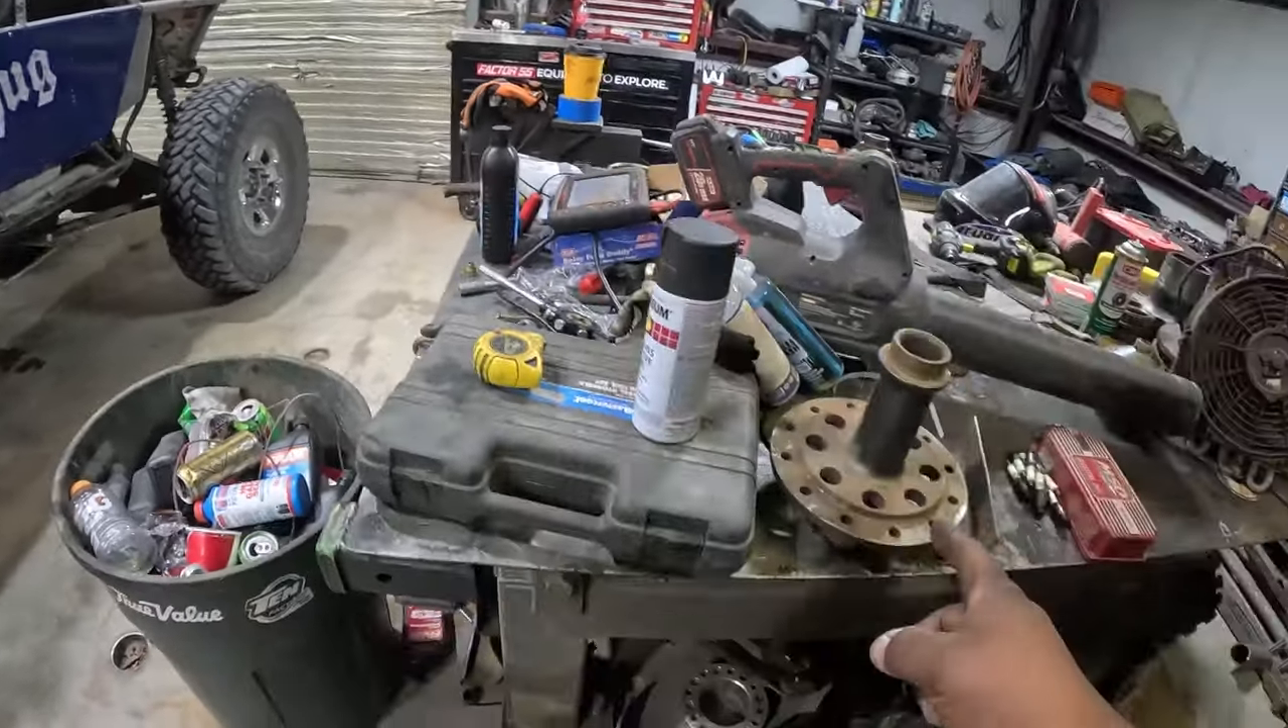So I still have the spool. I haven't put it in.